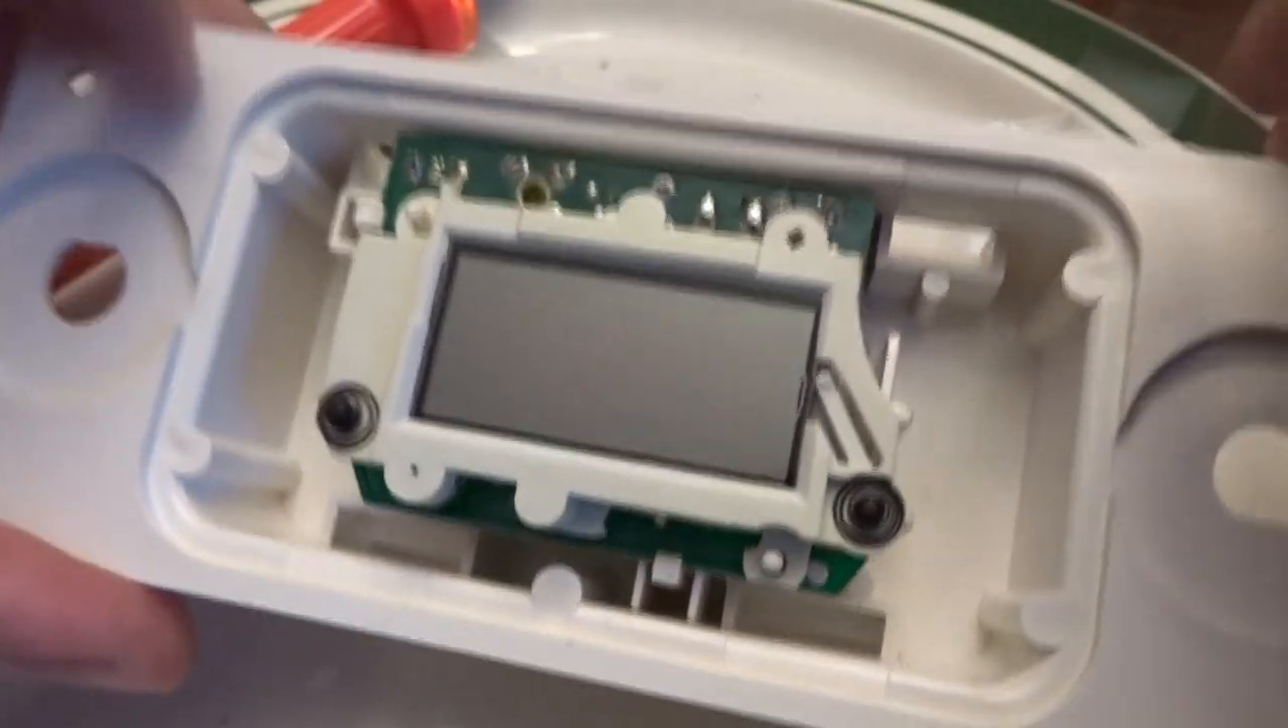So as you can see we've got our screen housing reattached to the circuit board and then now we are reinstalling everything into the housing to go back in the car.